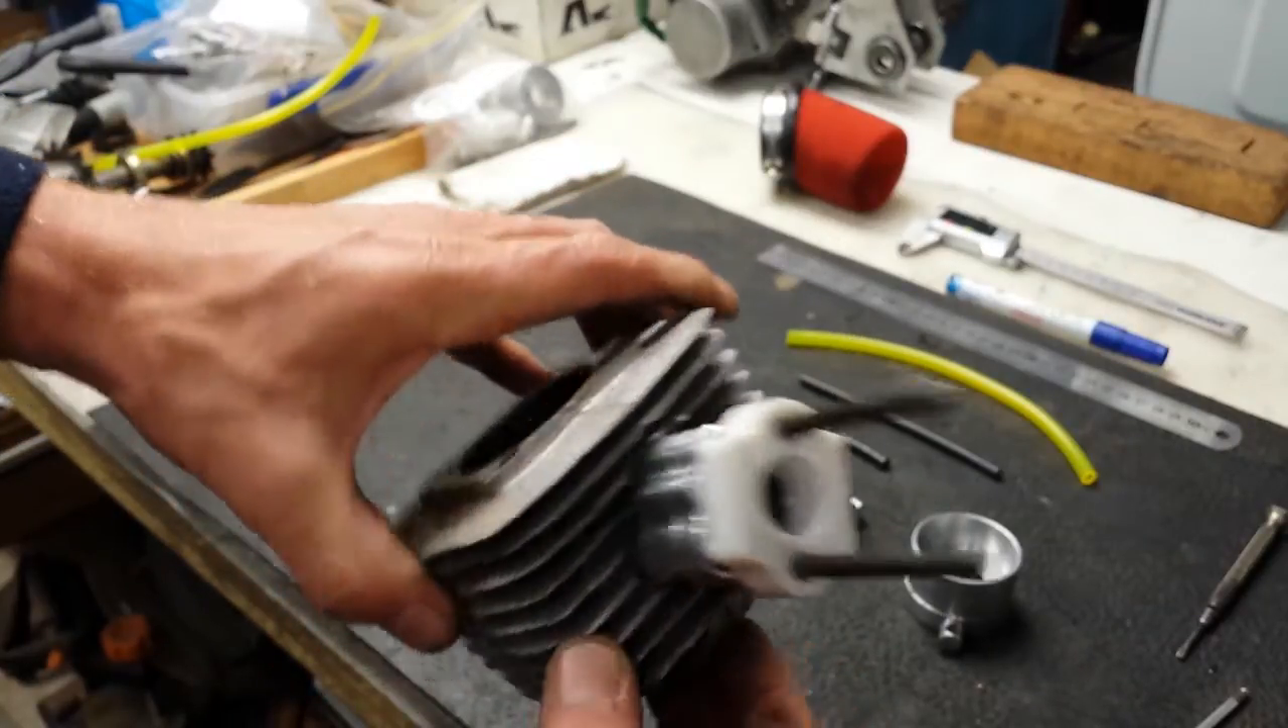Okay now you can see the thermal isolation spacer in place.